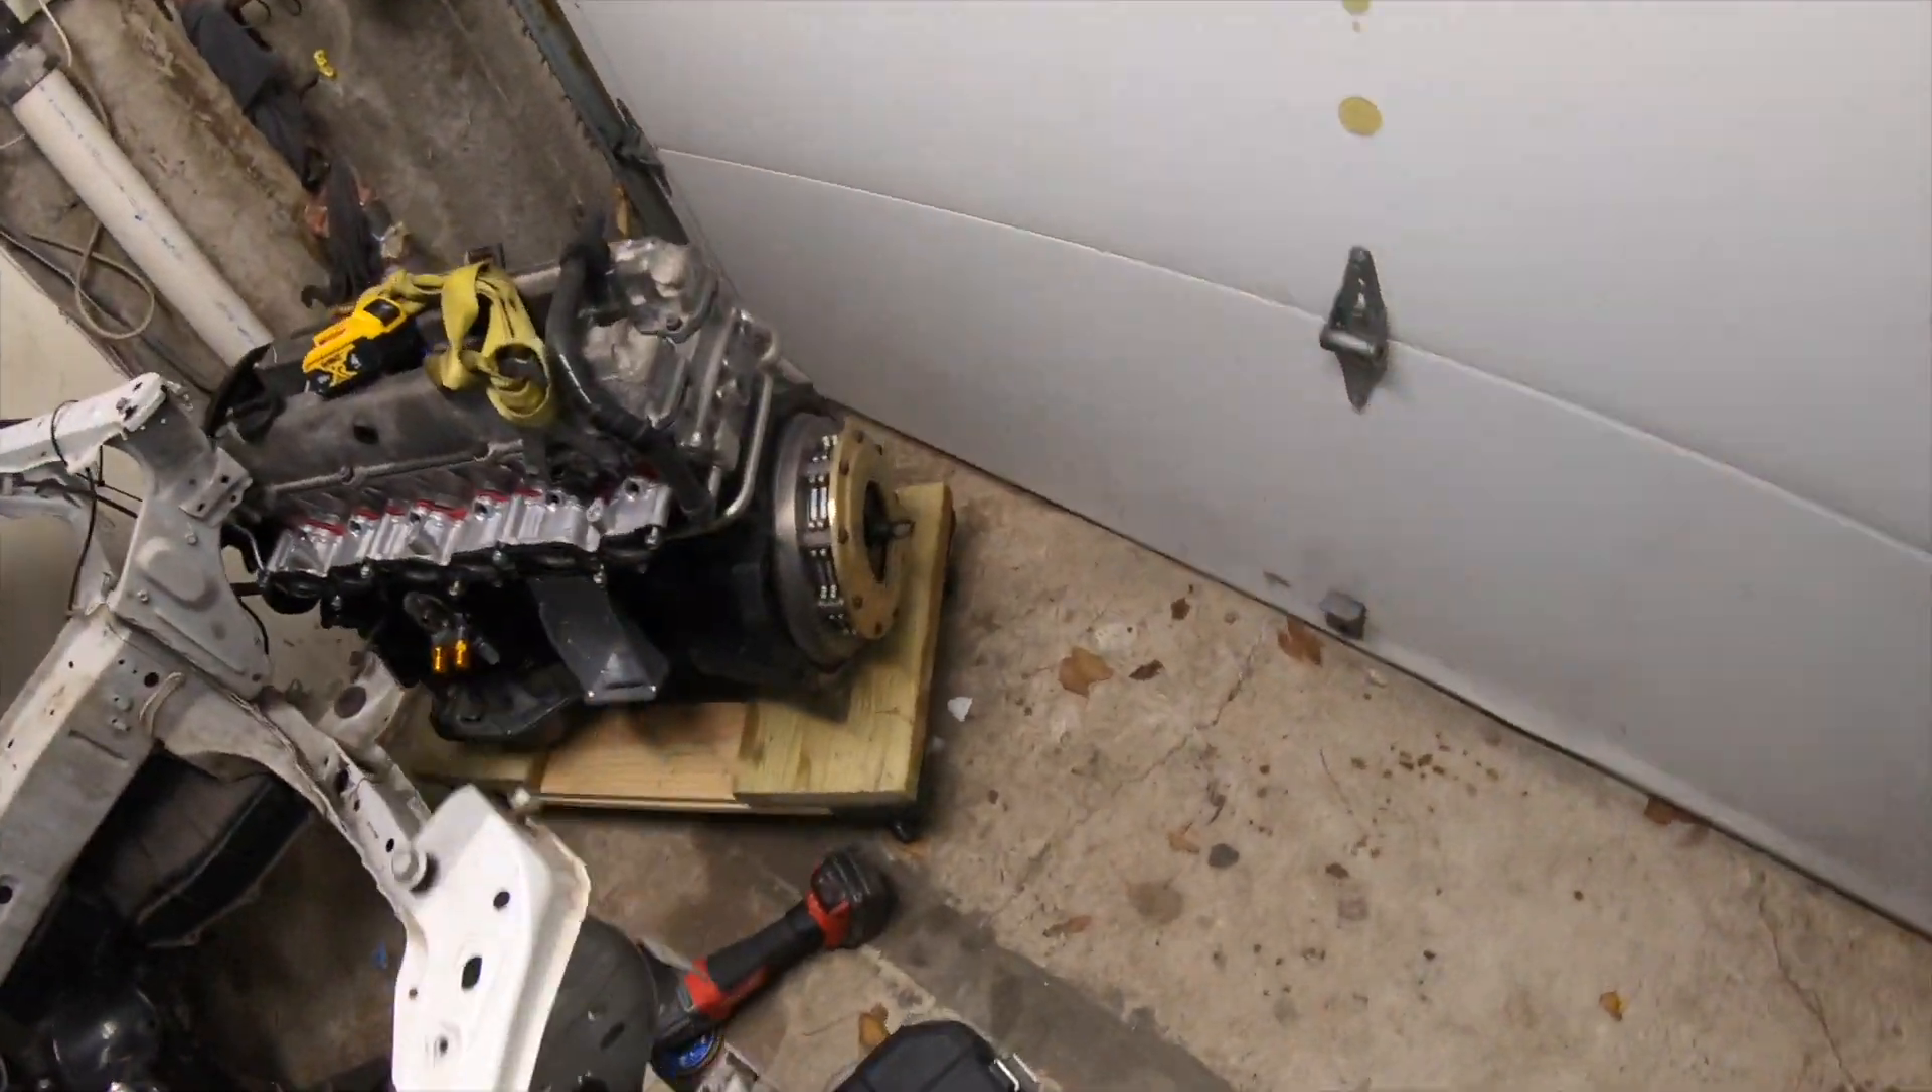The motor still sit on the dolly waiting to be relocated inside the chassis.